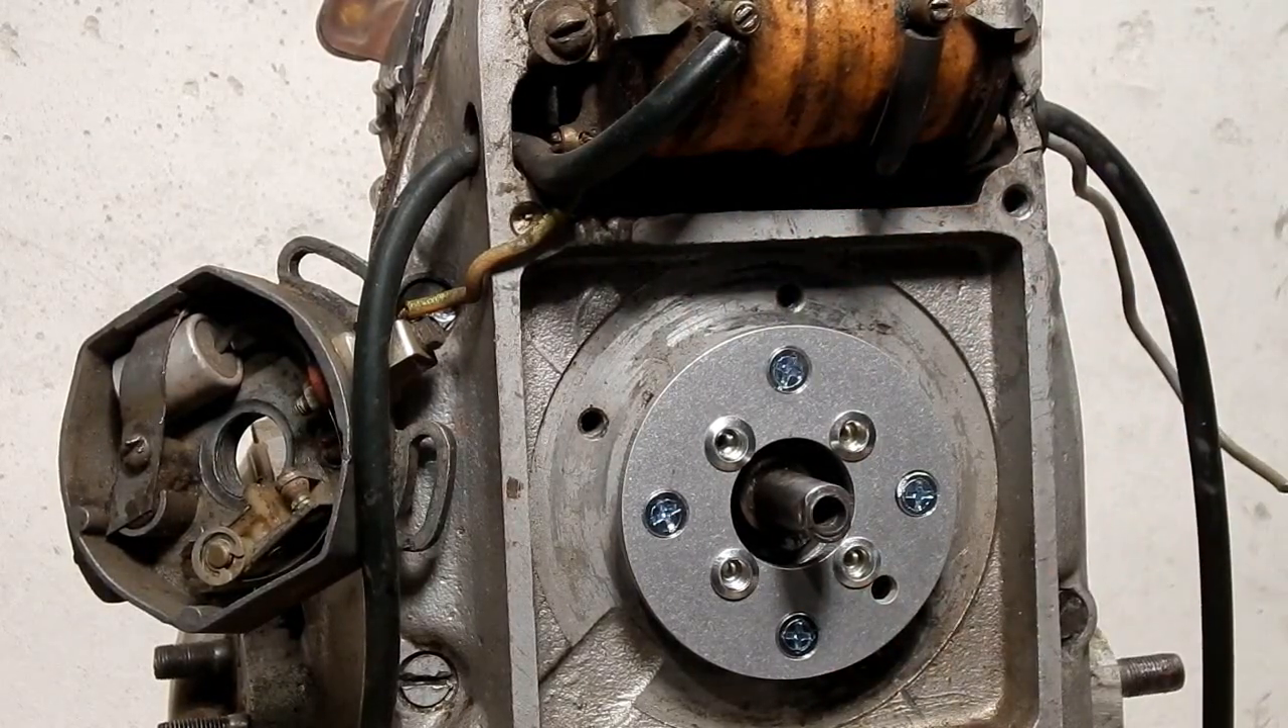So our adapter plate is screwed in place and we're ready to go.